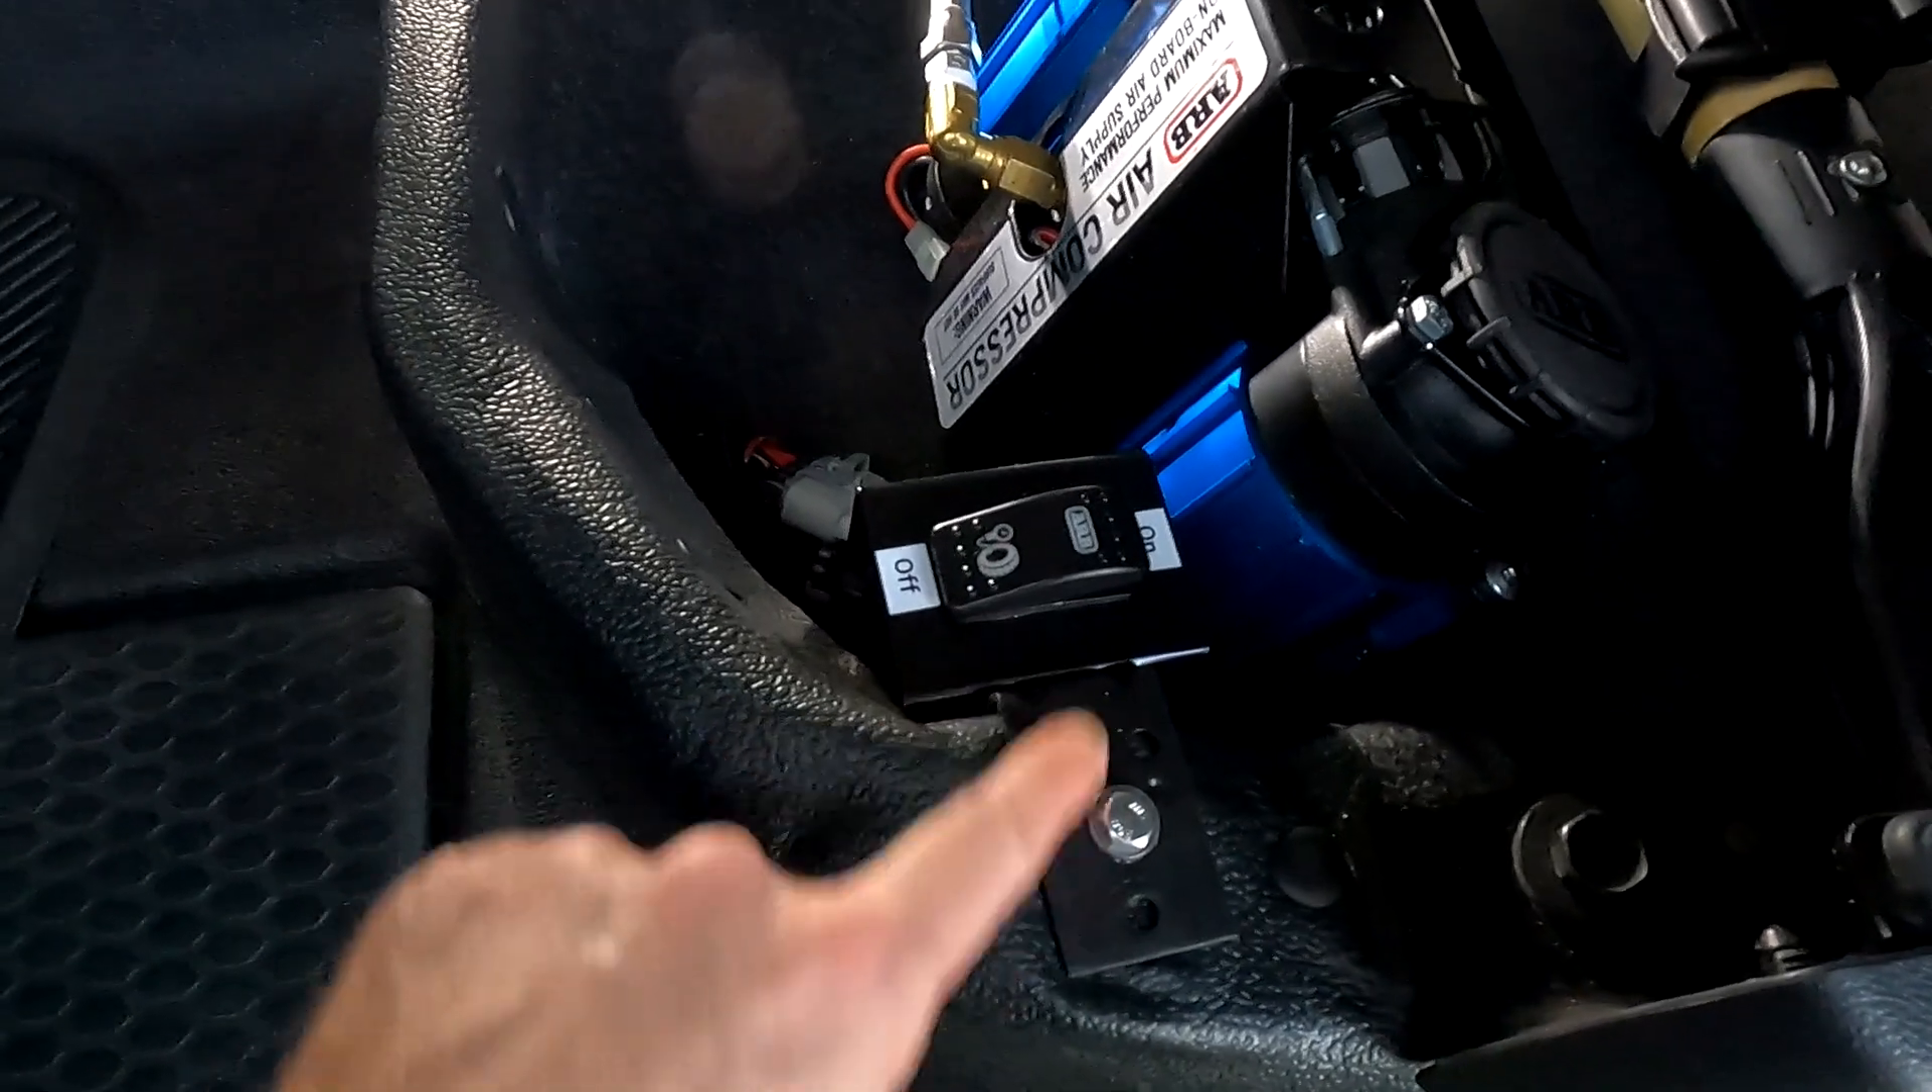I reused one of the holes to attach an L bracket and then I mounted the switch here into this recess so that it's no longer in my way.